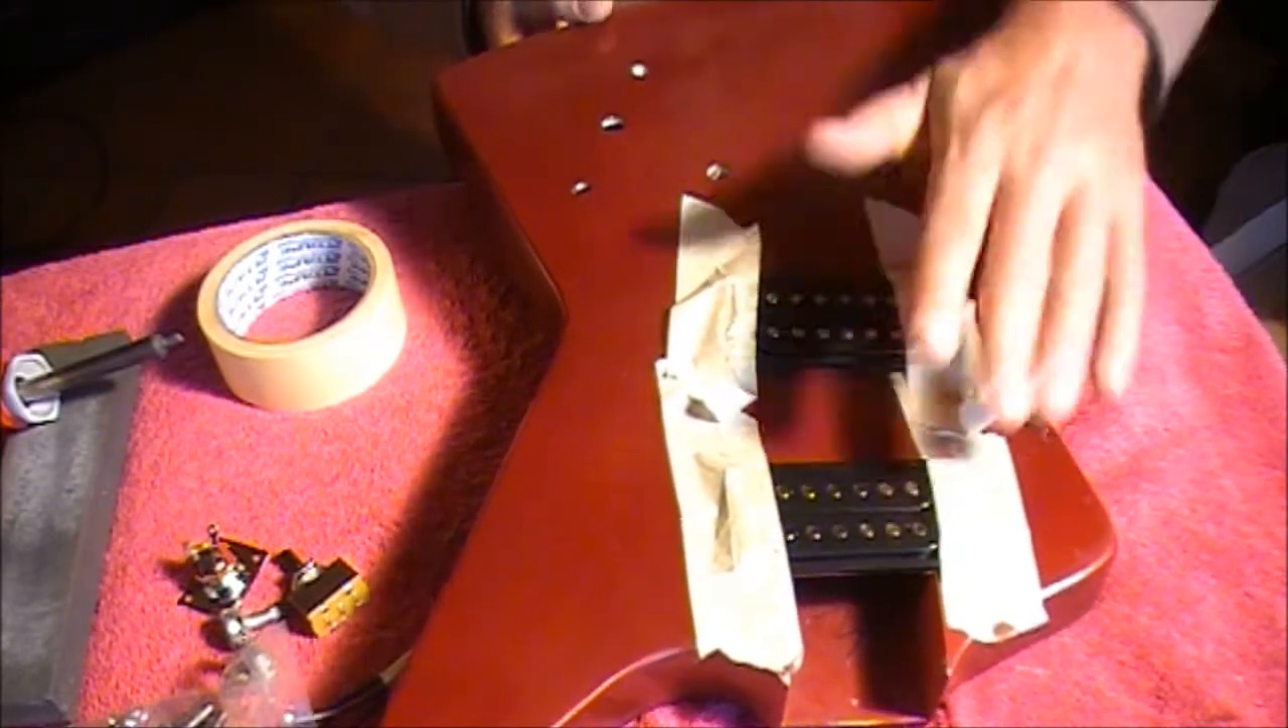Okay, so you can see that I've got both pickups taped into position.